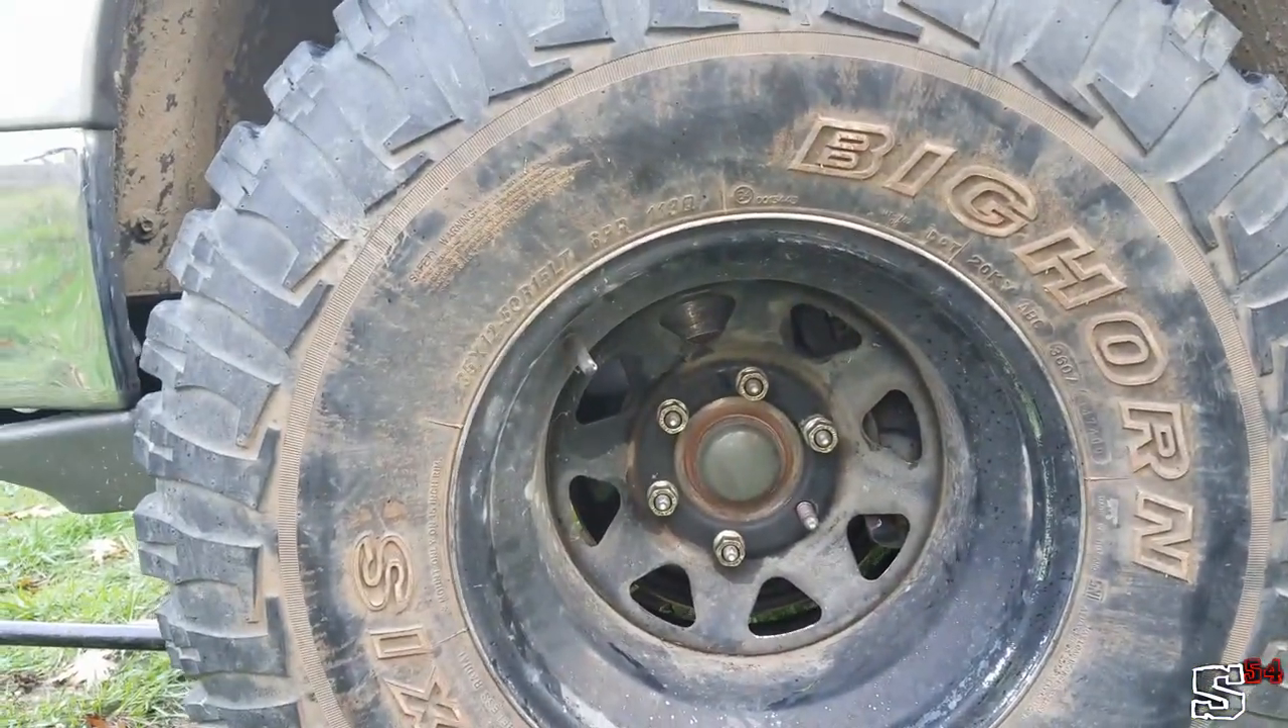The lug pattern does fit.